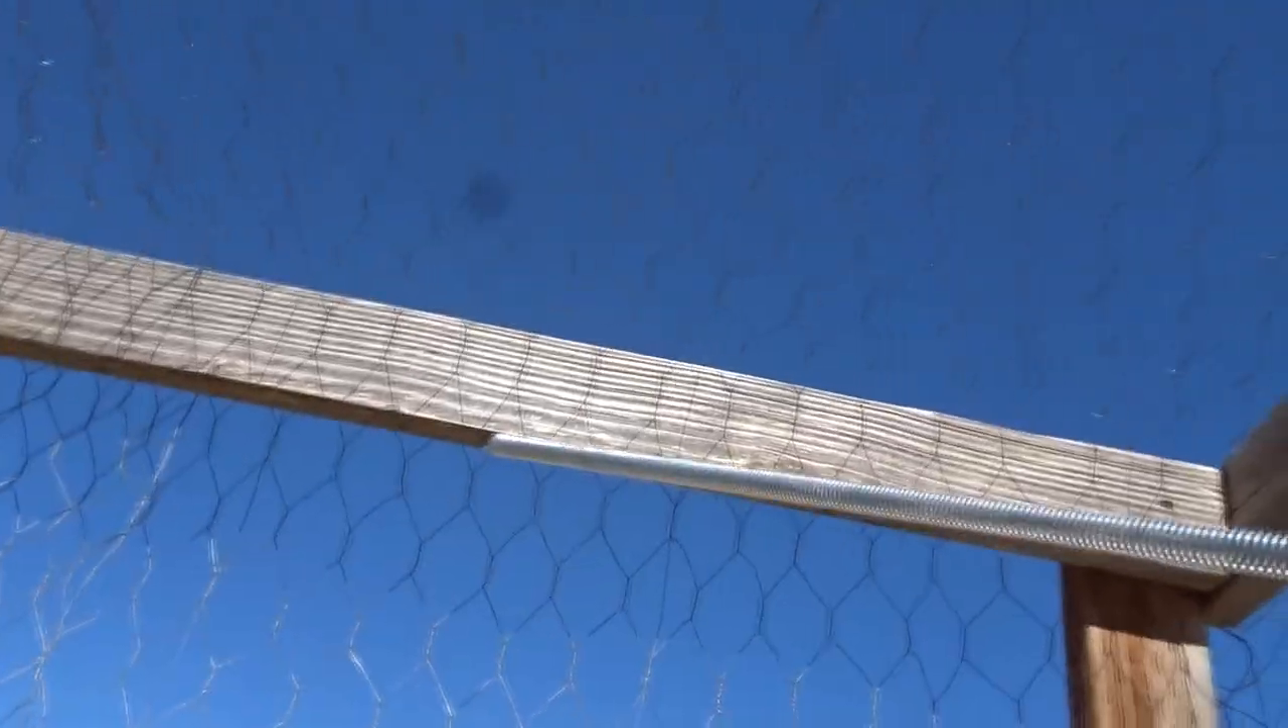So this spring we went ahead and mounted at a little bit of an angle here.